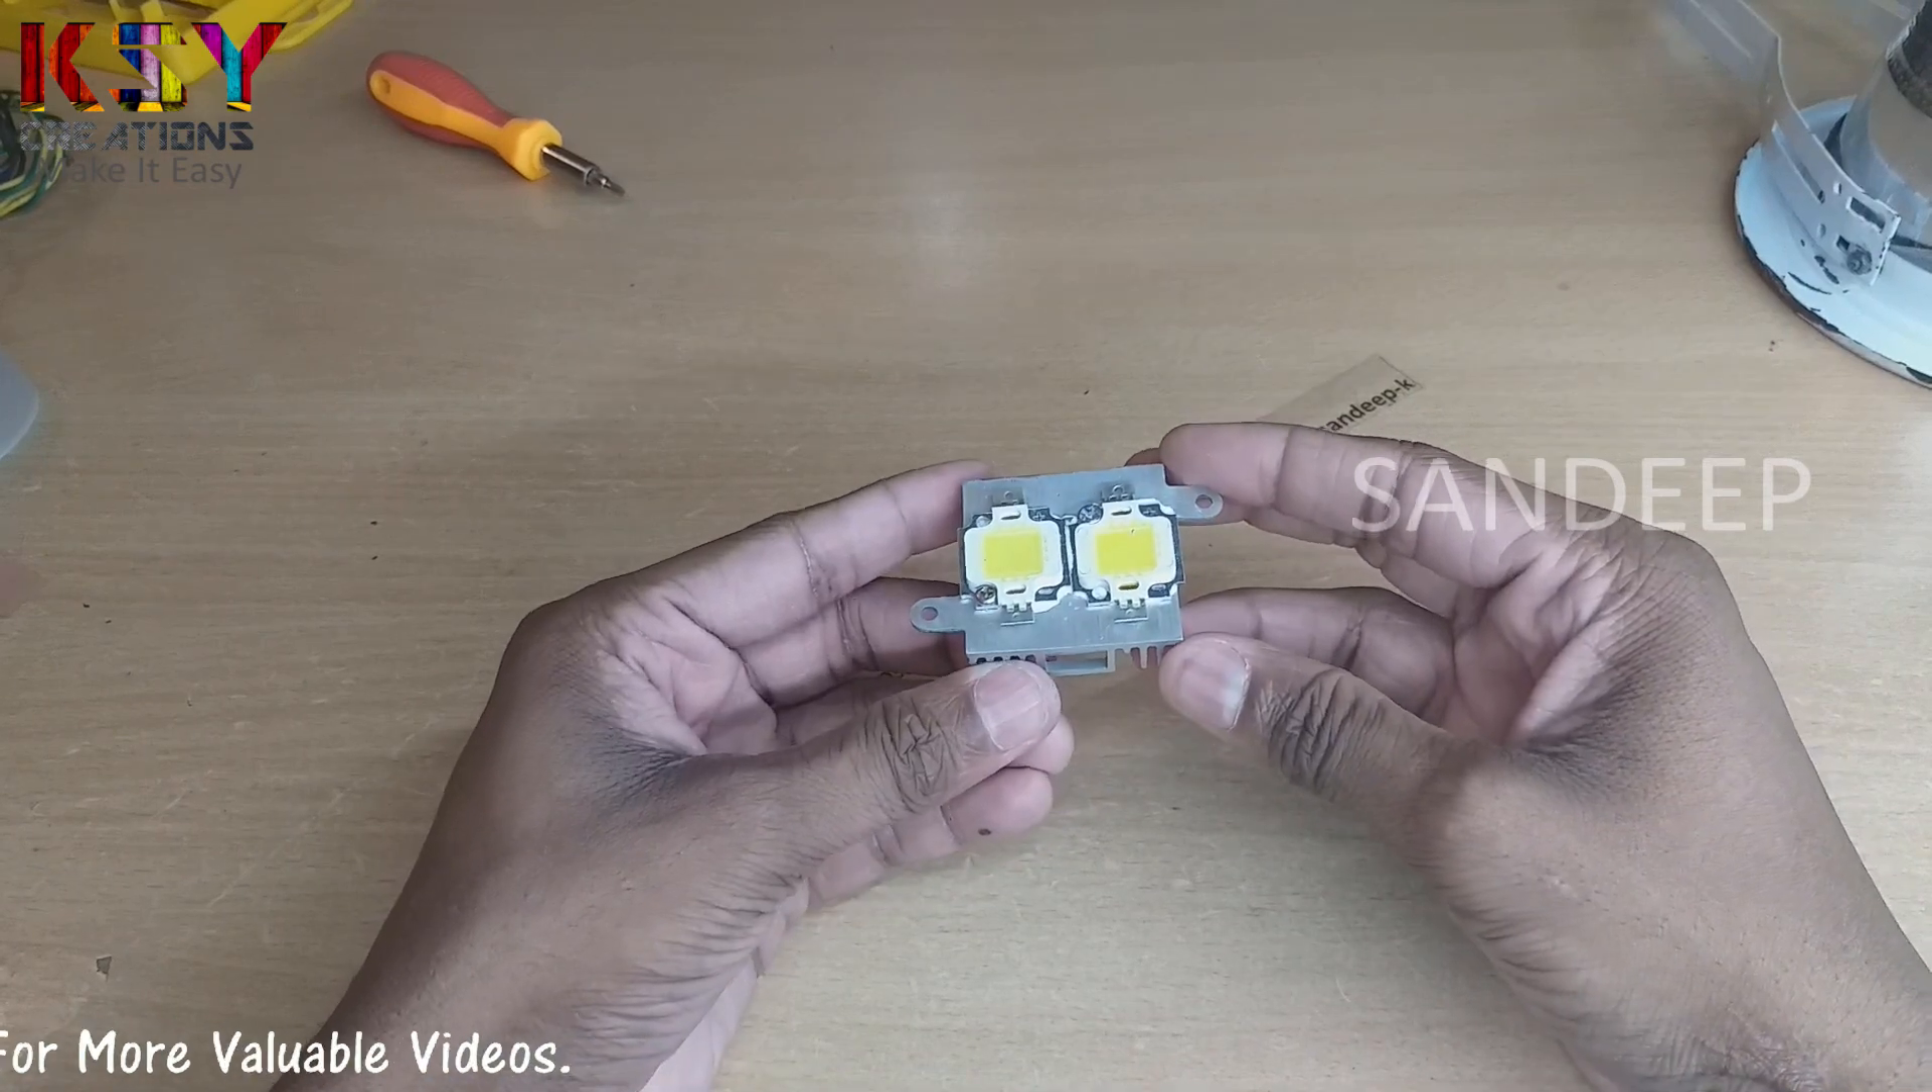In this way I have fixed these LEDs on to this heat sink.